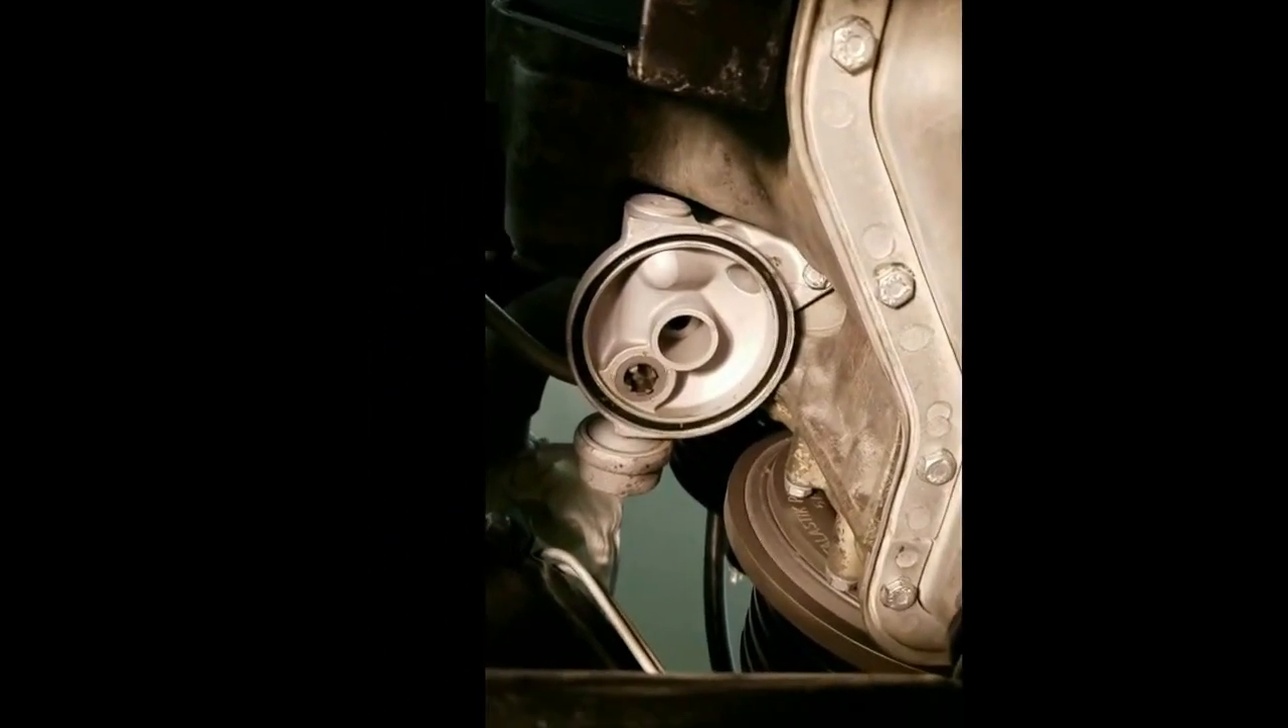Okay, you can see I've got this O -ring up there. And got it in properly.